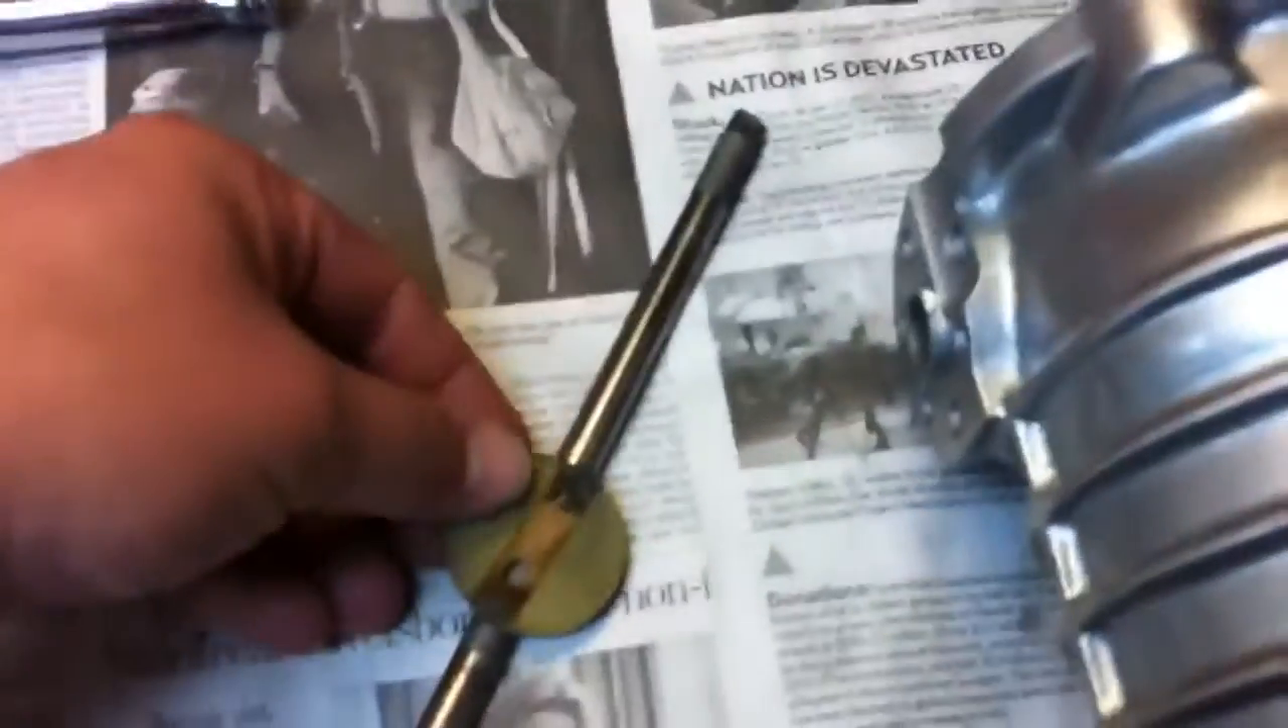Also, the shaft for the bypass valve, that's been removed.